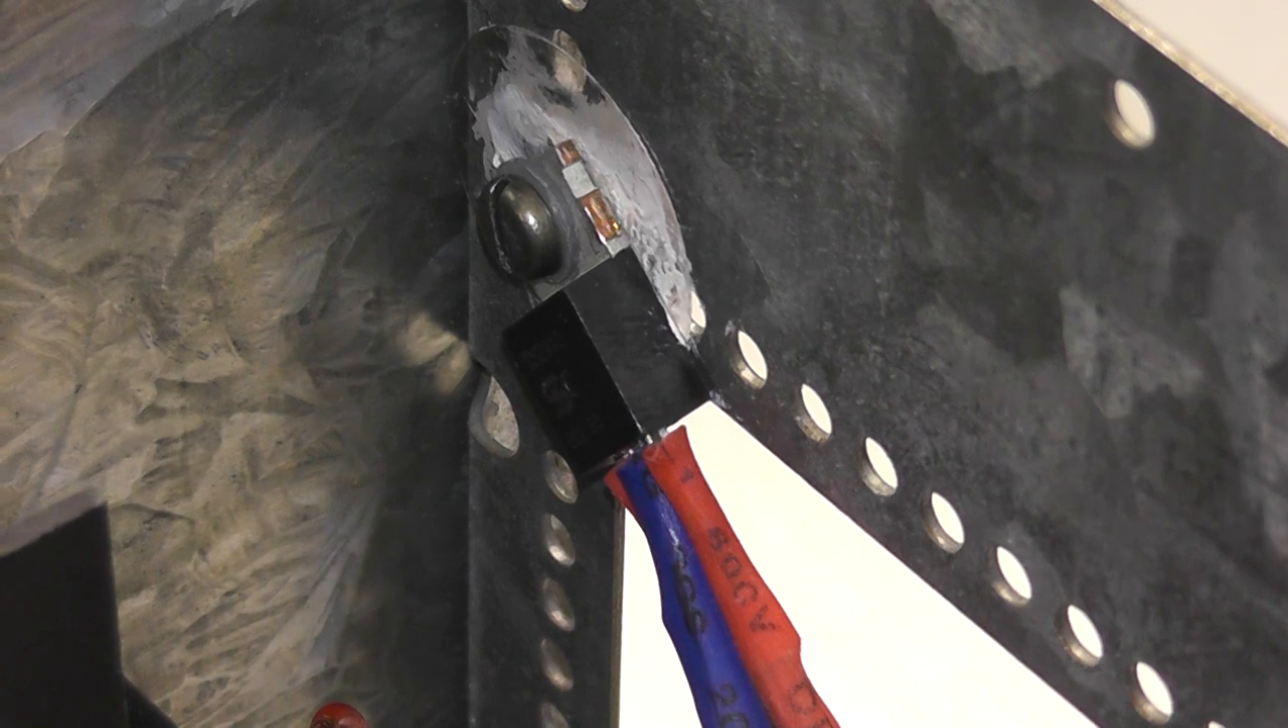So, der neue Spannungsregler ist hier dran, wie man sieht, mit den rot und blauen Schrumpfschläuchen drüber.